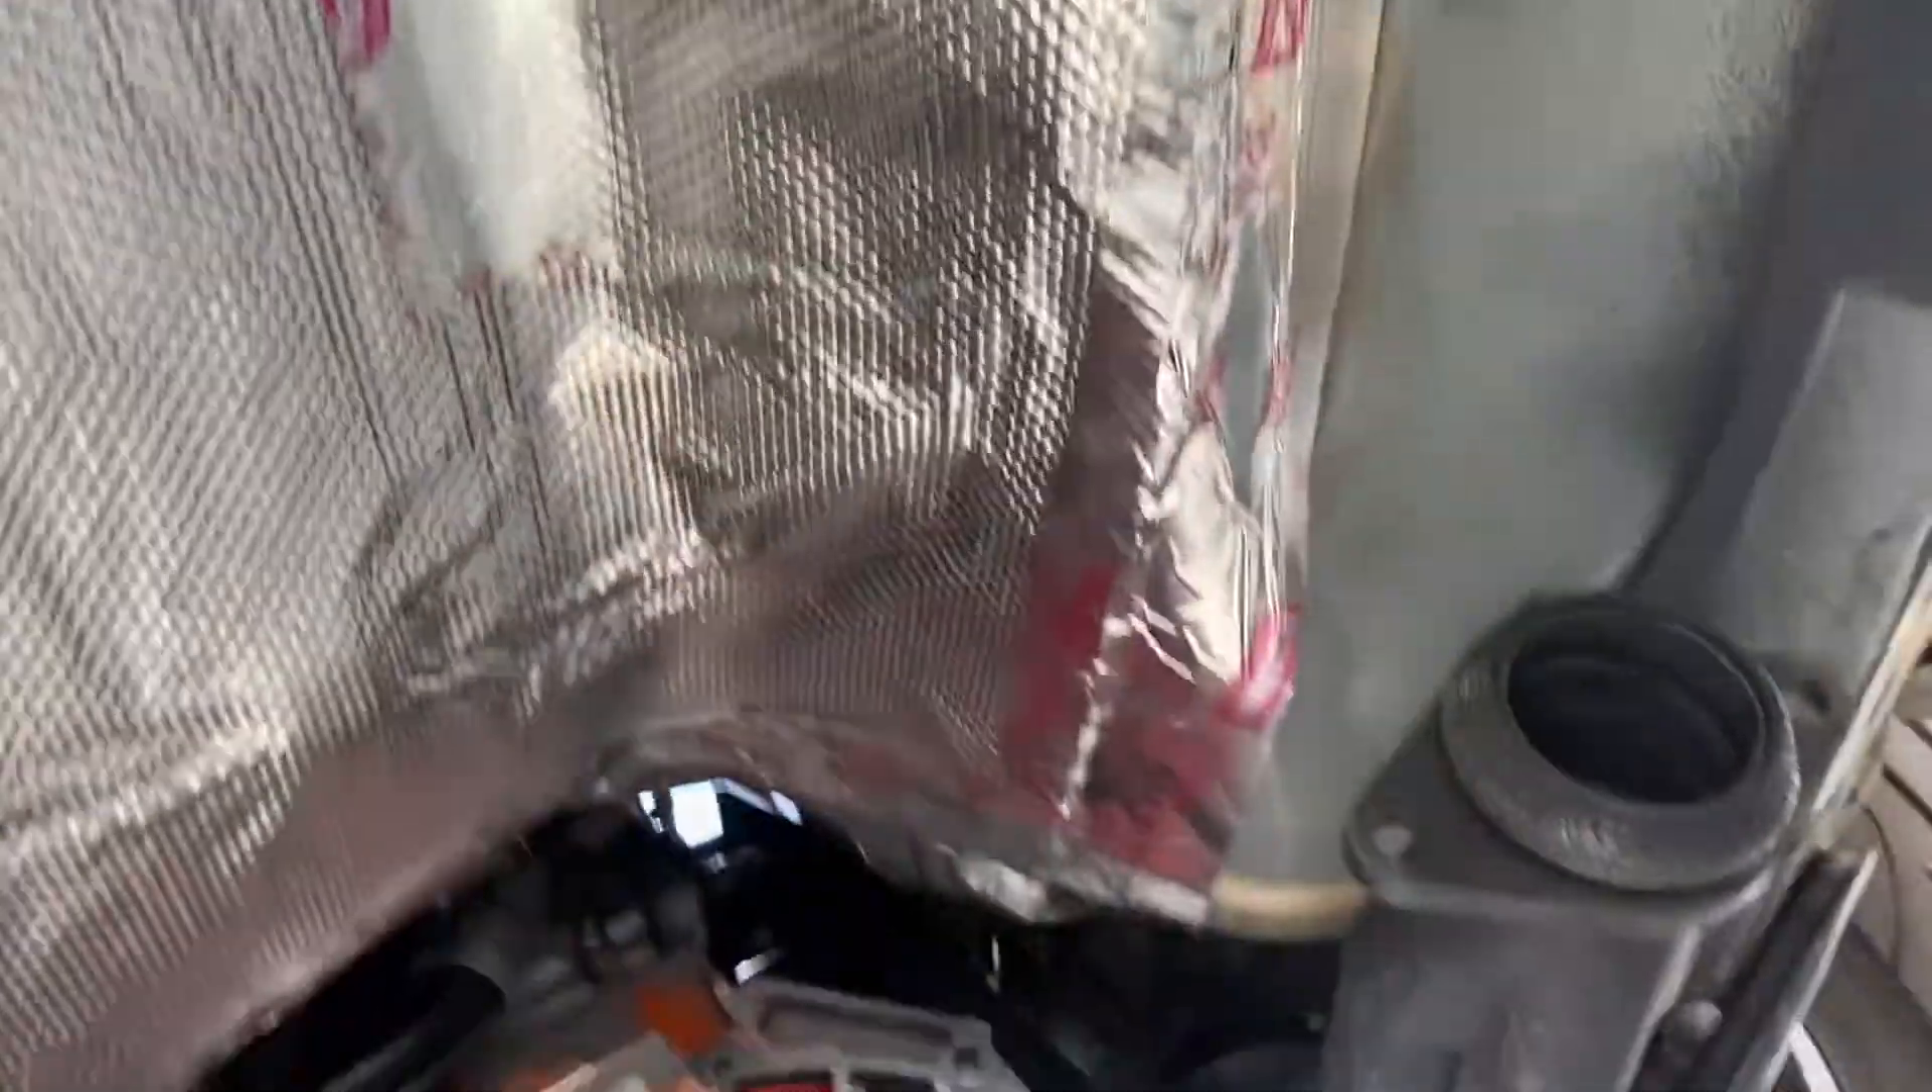So here's all the heat shielding on and, uh, aluminum foil tape.